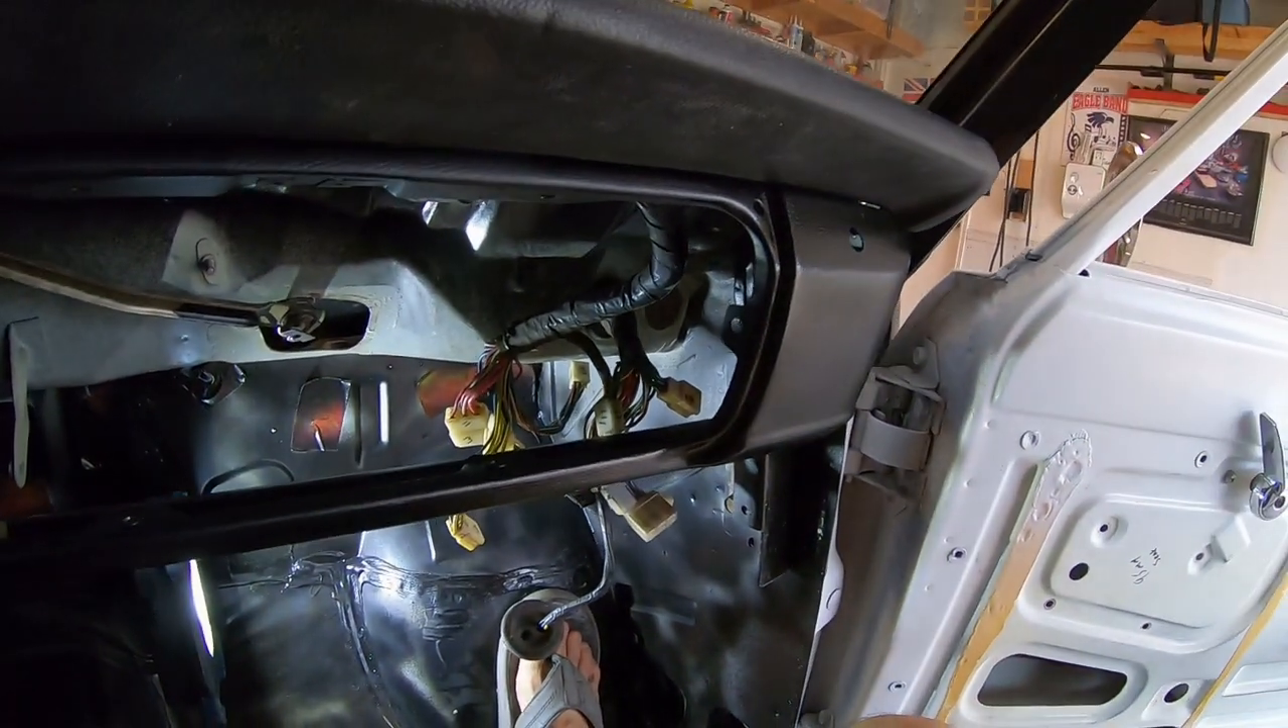I just popped the dash back in for the first time with the wiring harness and now I have to plug all these back in.